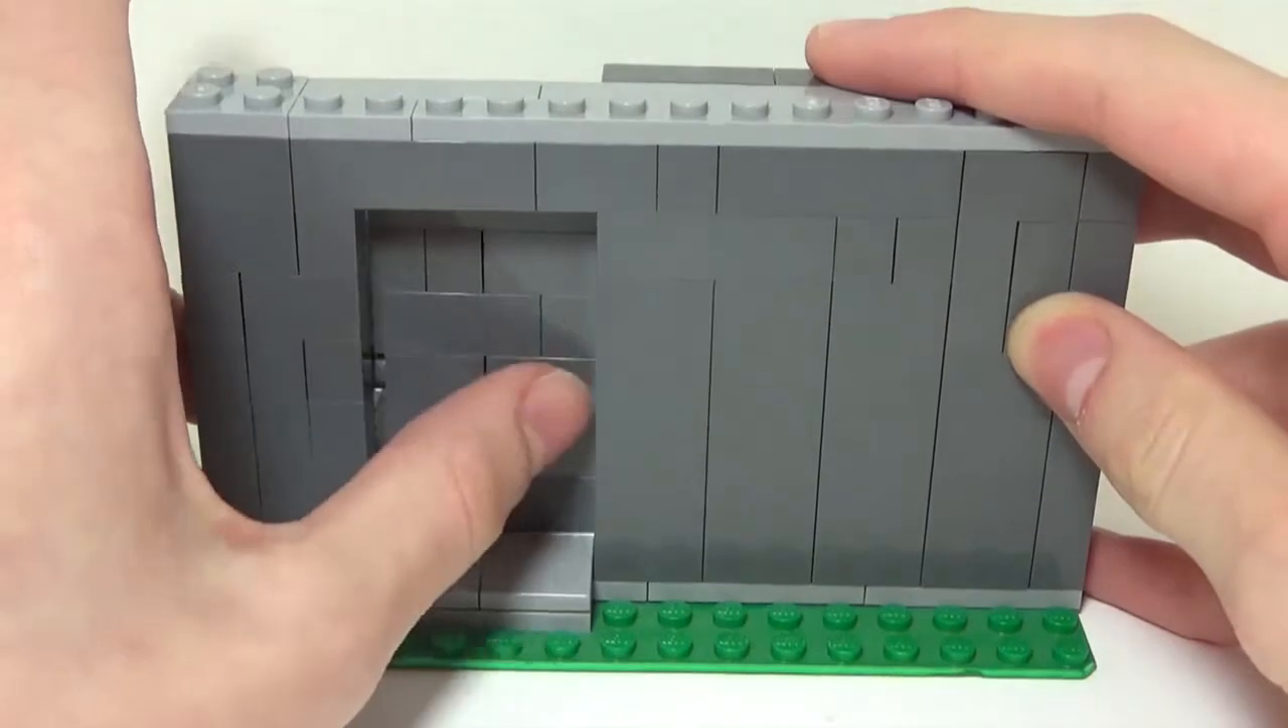You can see the door does not sit exactly flush with the wall.